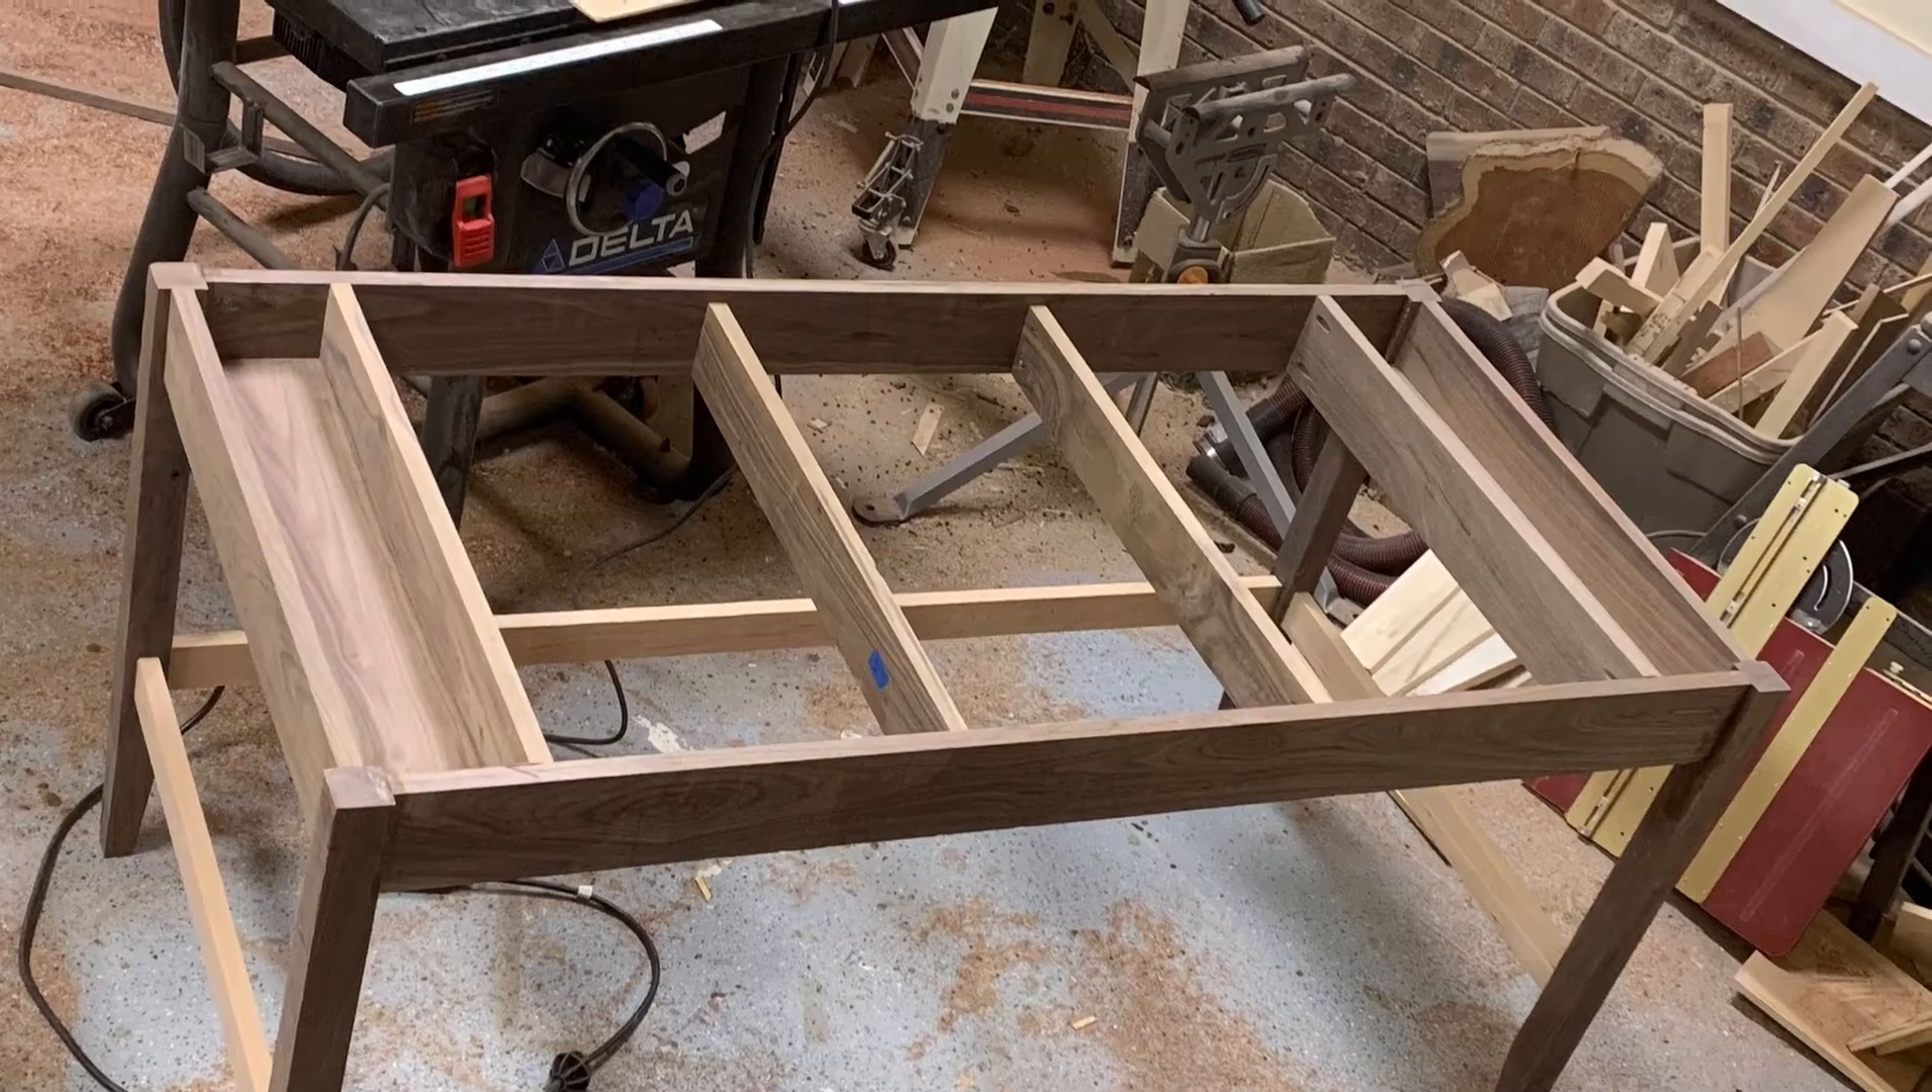So now the two toy wells are secured in place along with two cross members in the Lego table to help support the tabletop once it's inserted.